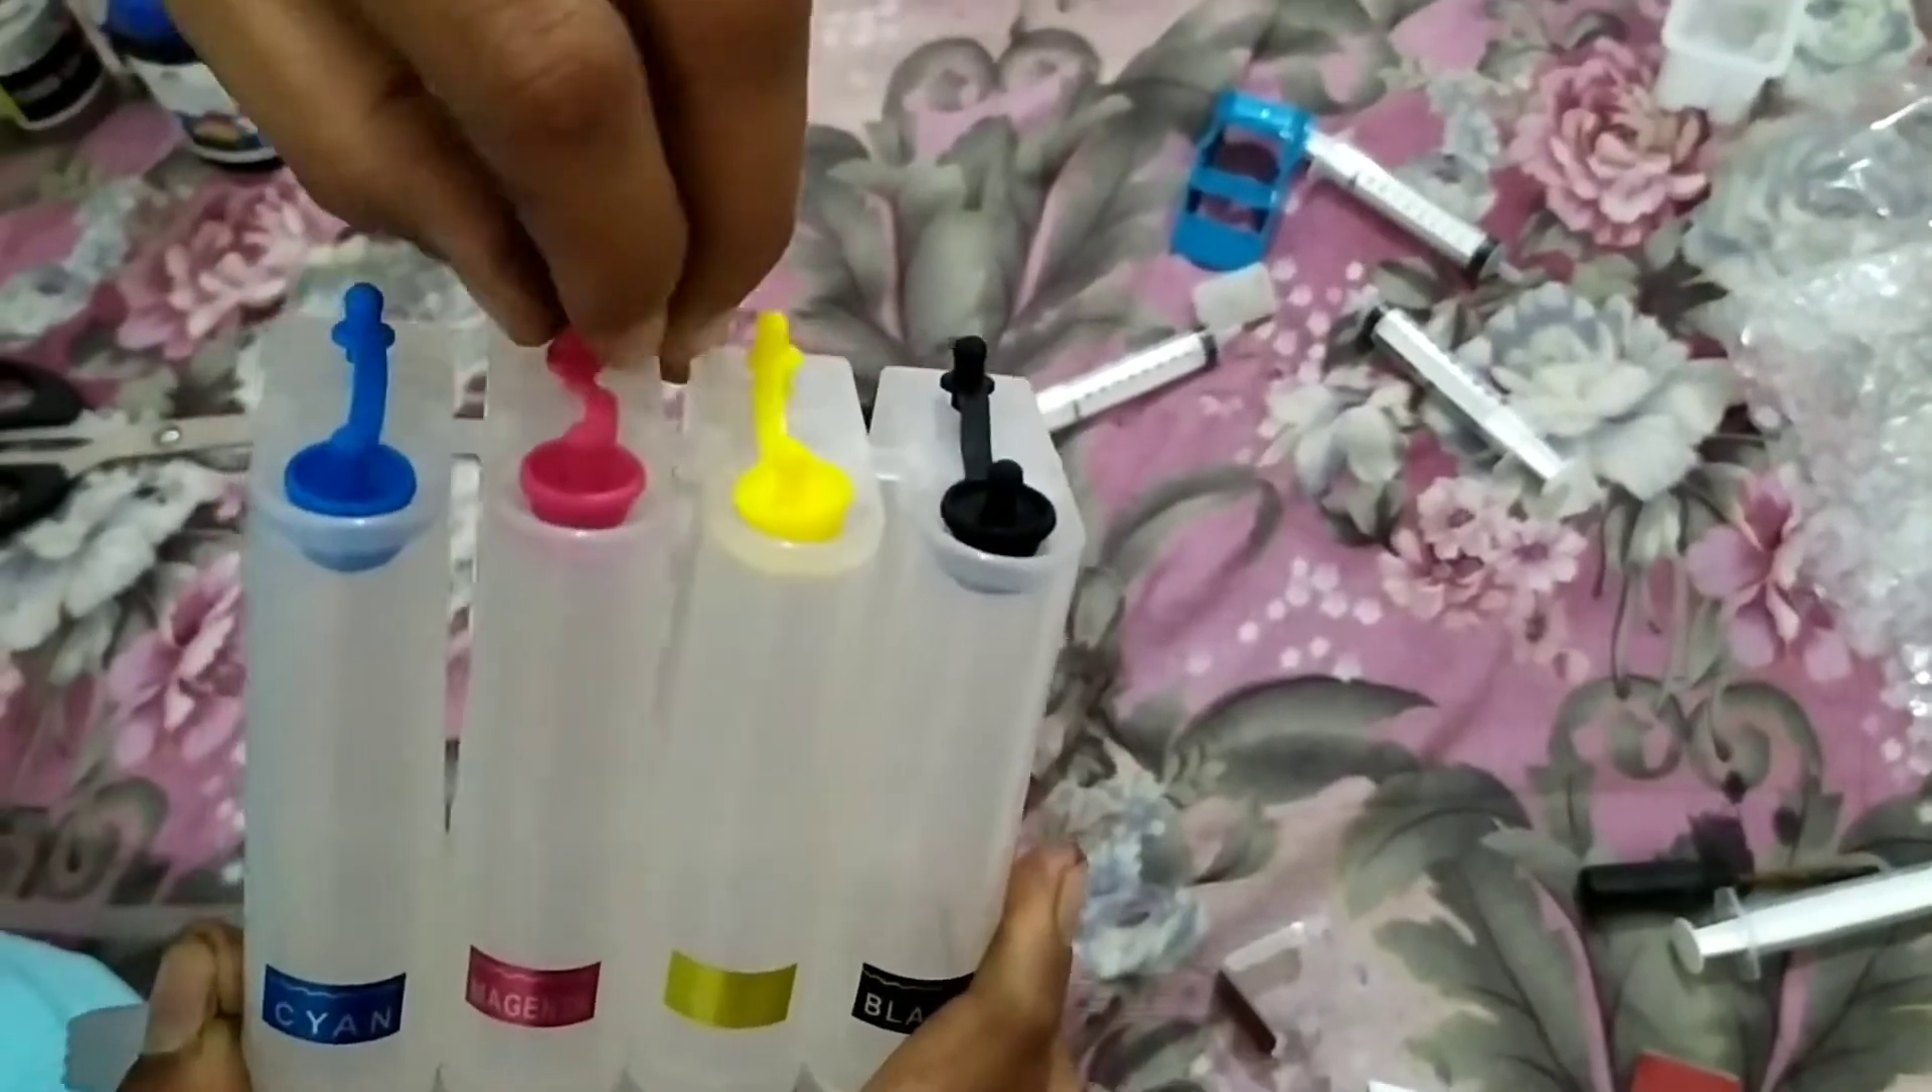हमने सभी में जो है स्टिकर लगा लिया है और इस उपर से इनकी कैप भी लगा लिया है।